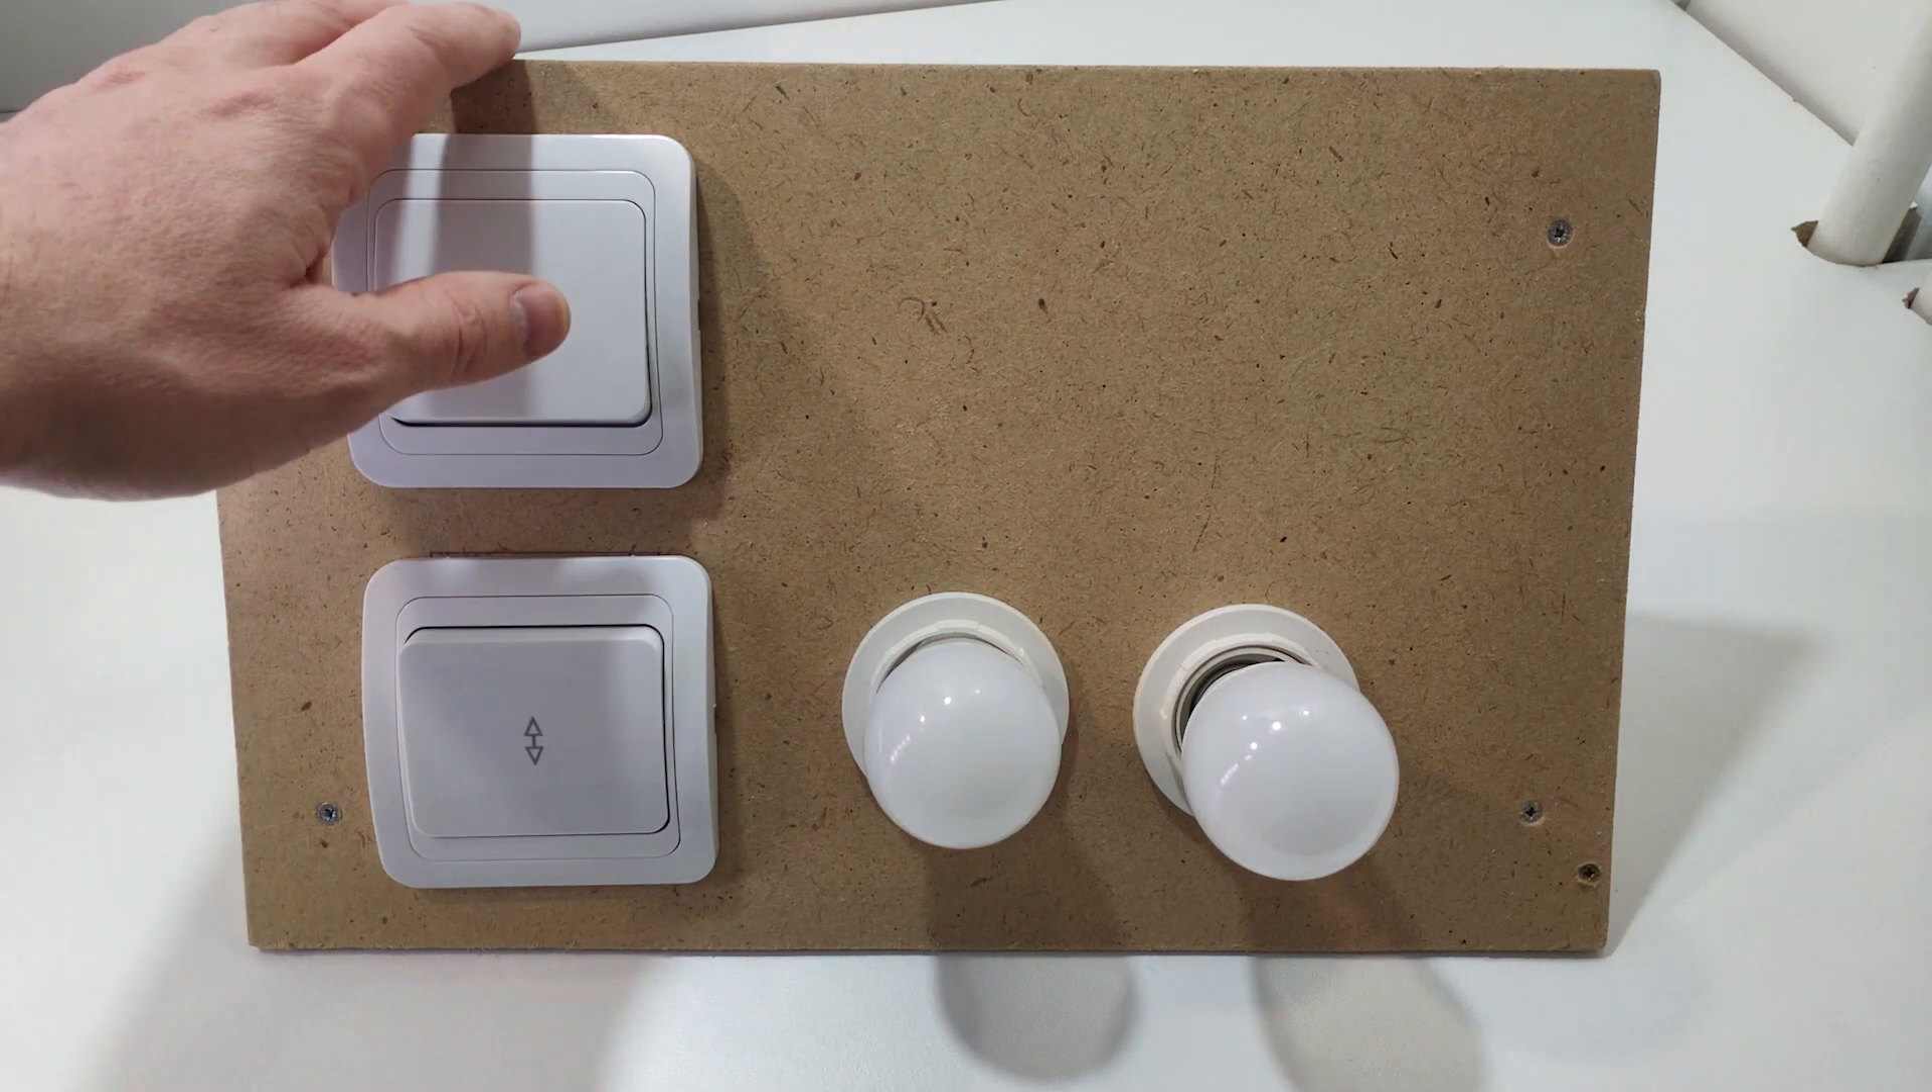Собрал вот такой вот стенд, установил два переключателя и два патрона с лампочками.